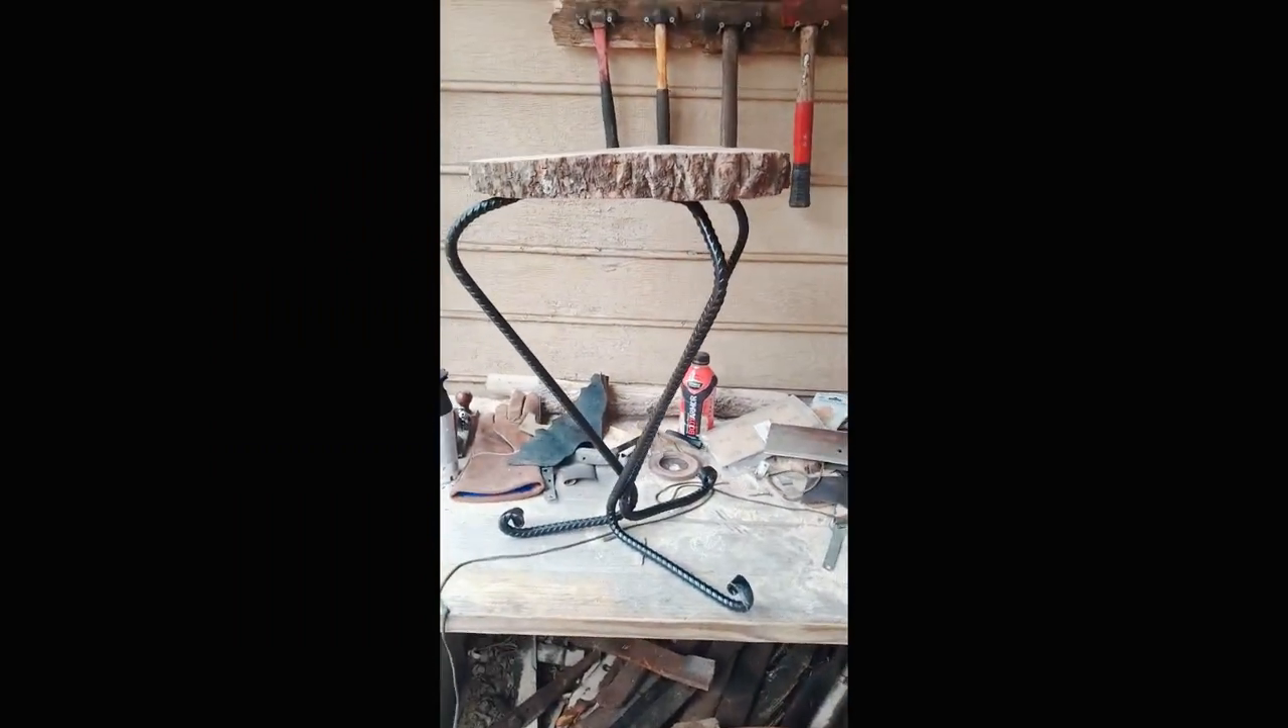So, we've finished up the legs and we've attached them to the table.